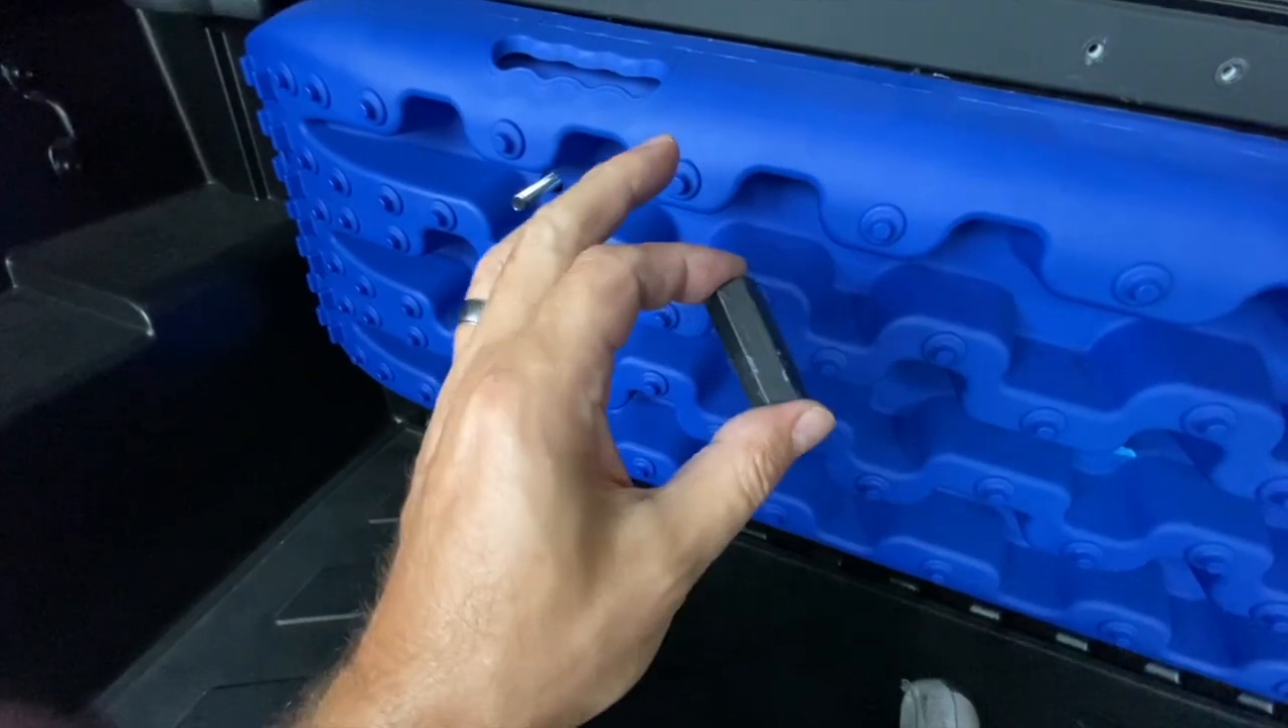Okay, you can see I got the nuts, or whatever you call these things, off.